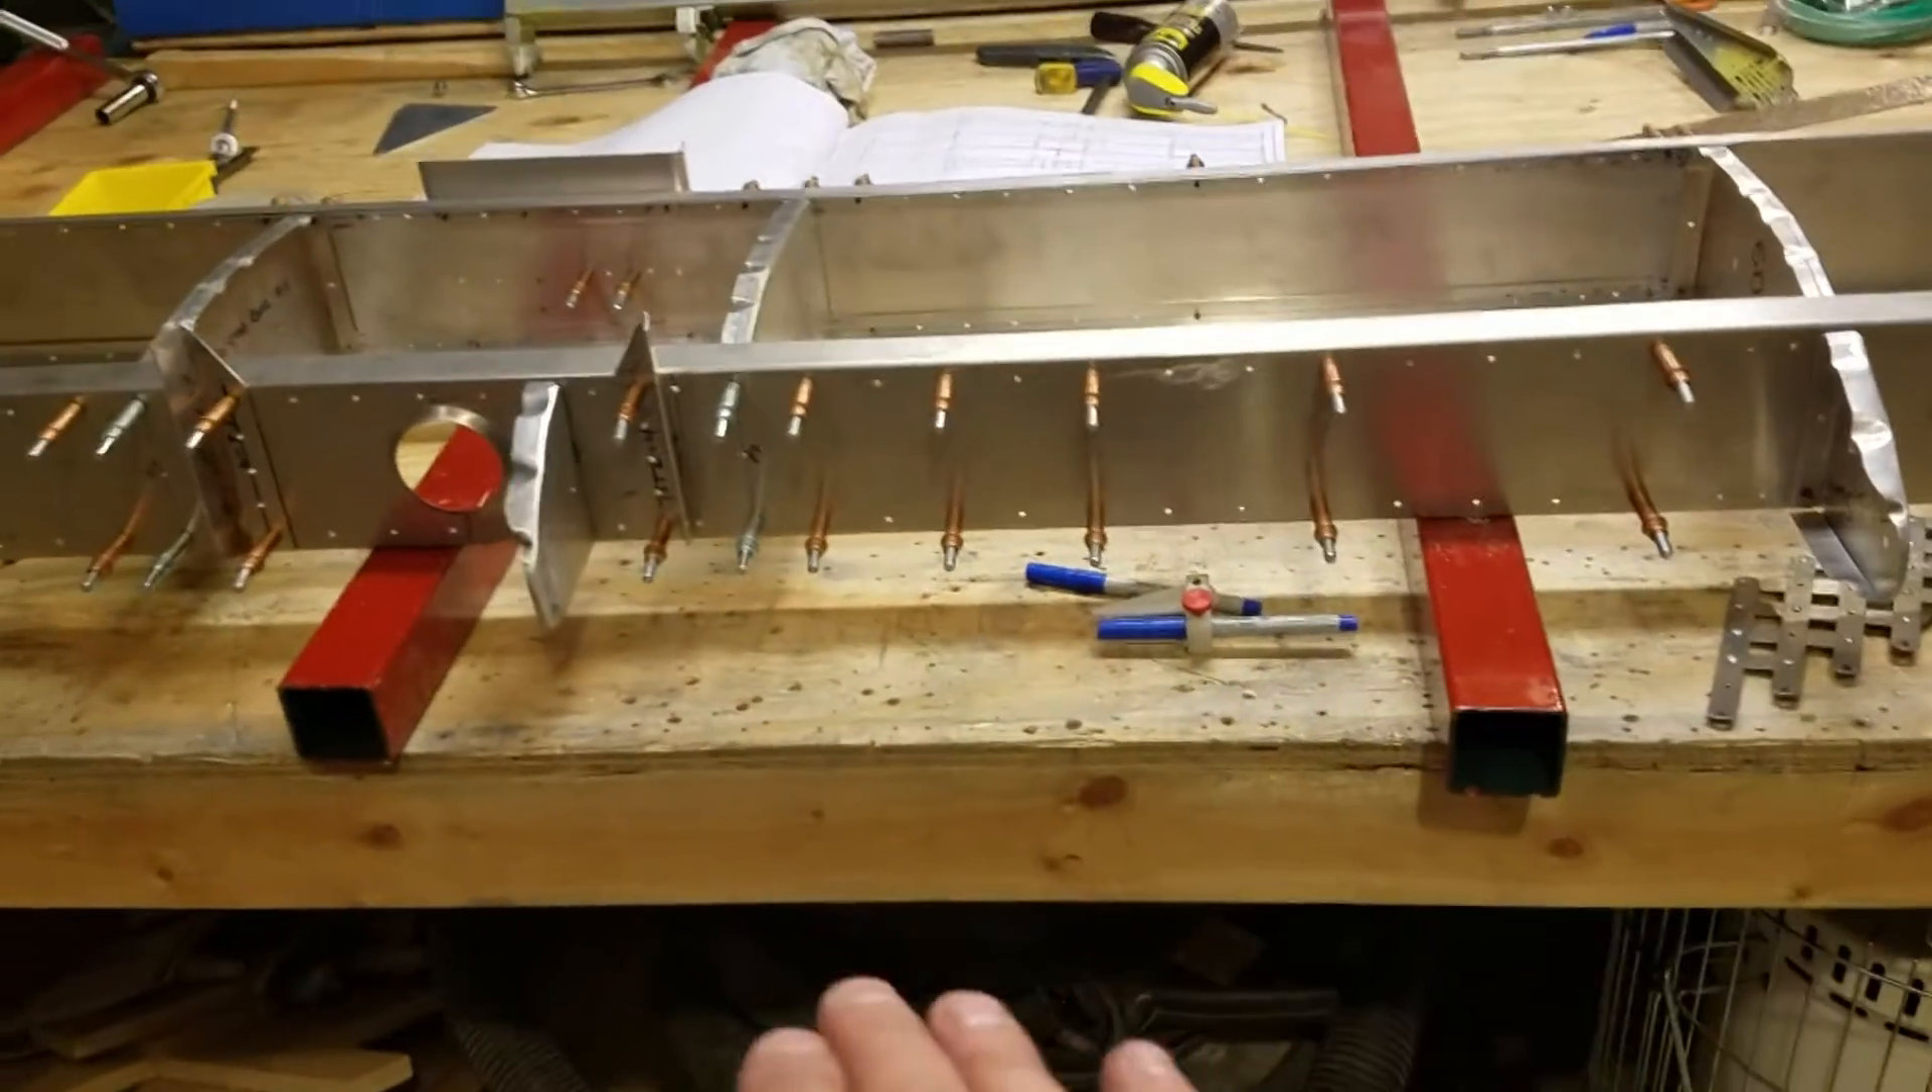I've got the nose ribs attached and you can see I've used some square tubing down here.